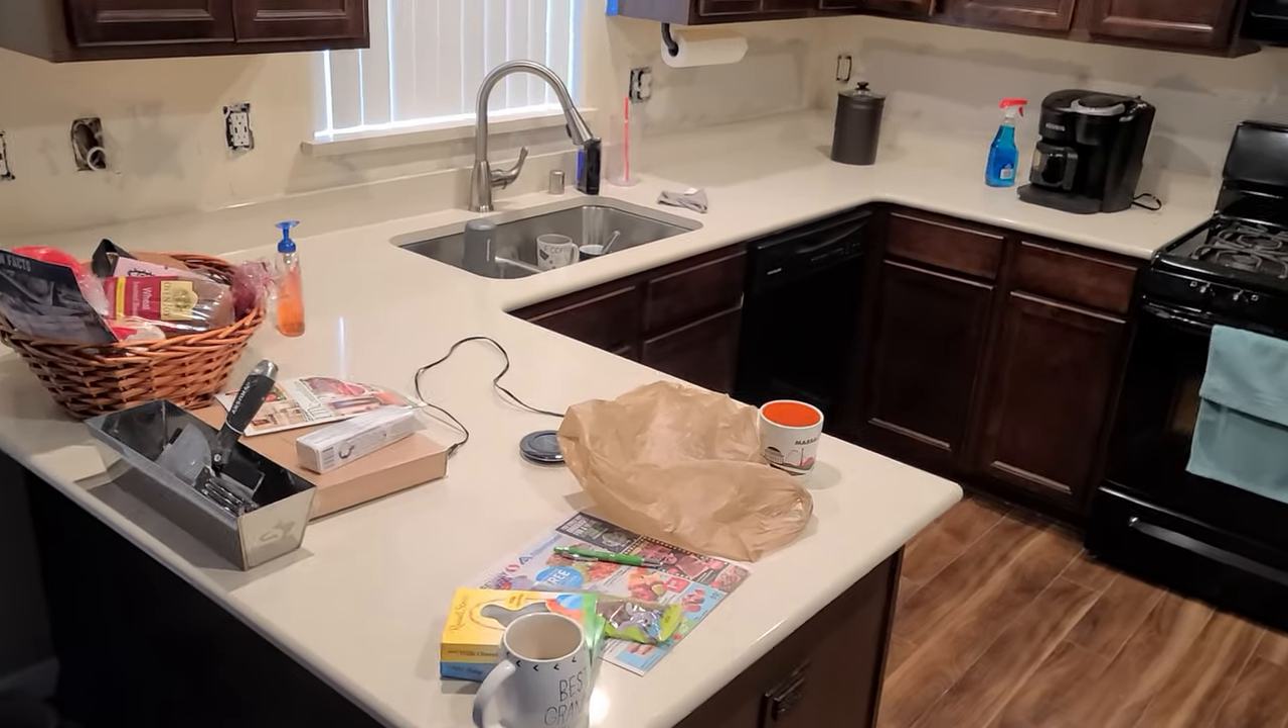As you can see, the new counters are in. Had to put the sink back together because she wanted water for some silly reason.